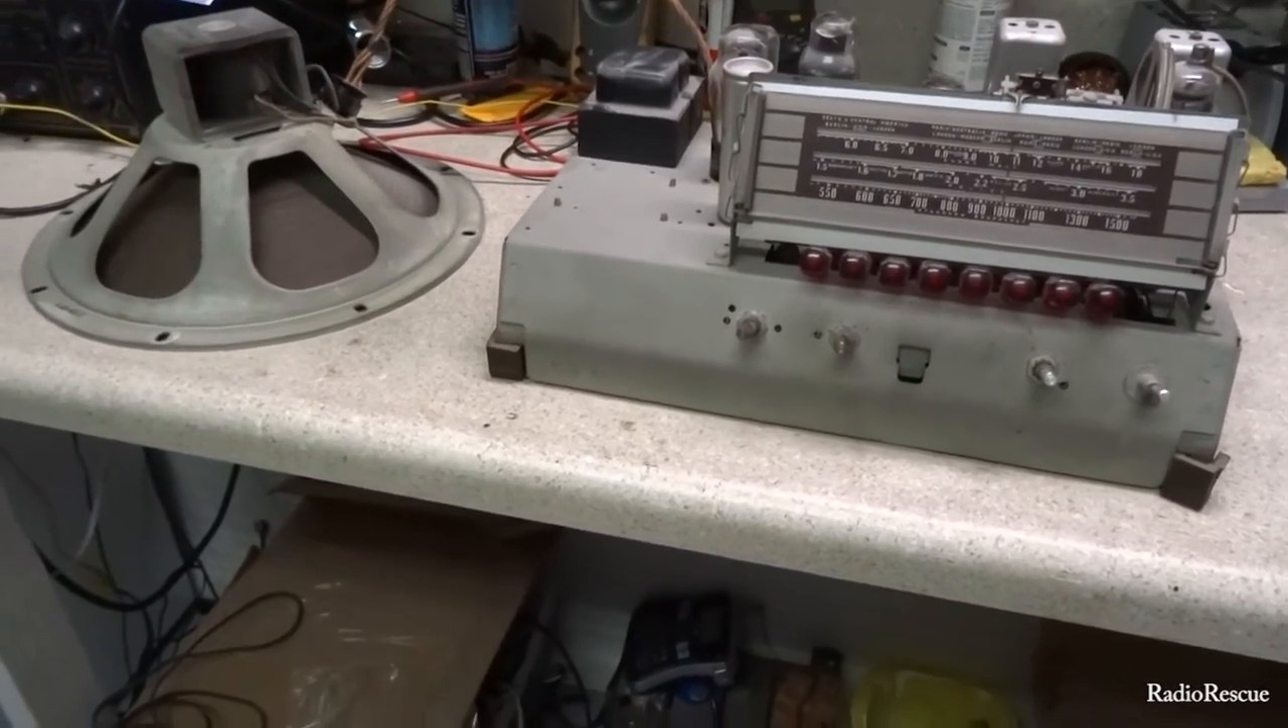All right so we got the uh the chassis and the speaker out.